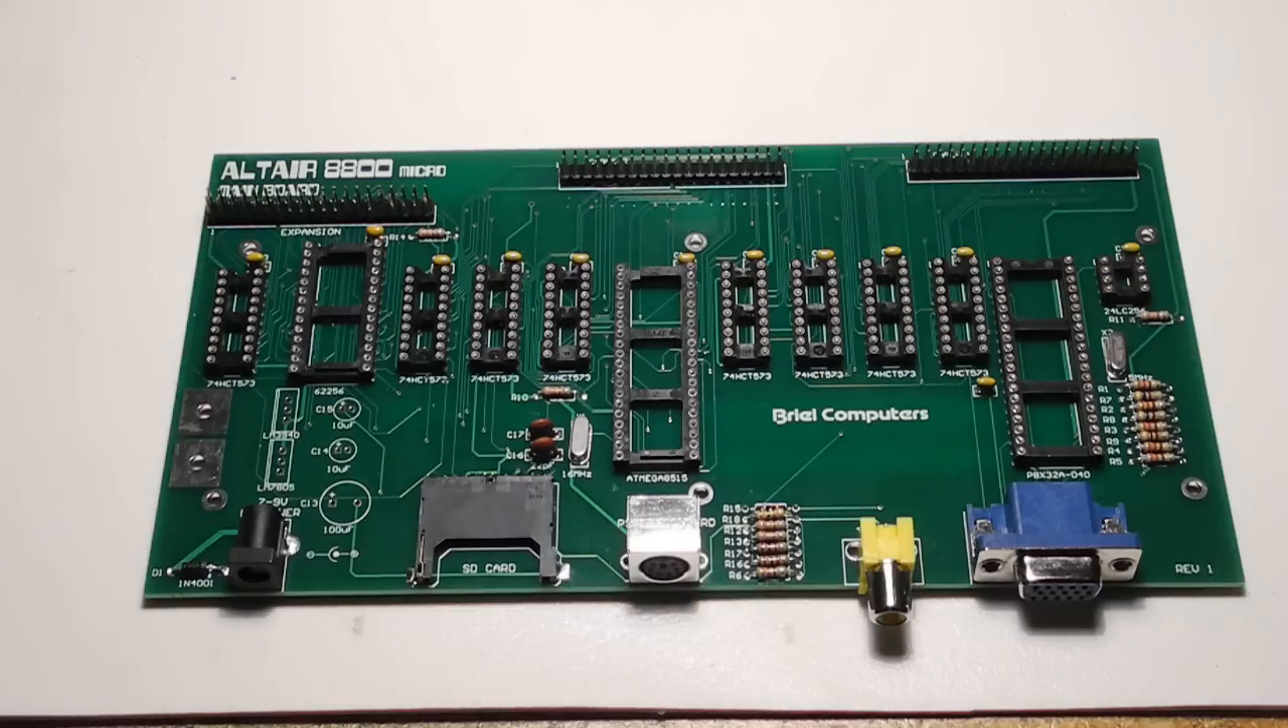So just a few more components to be installed on the main board.